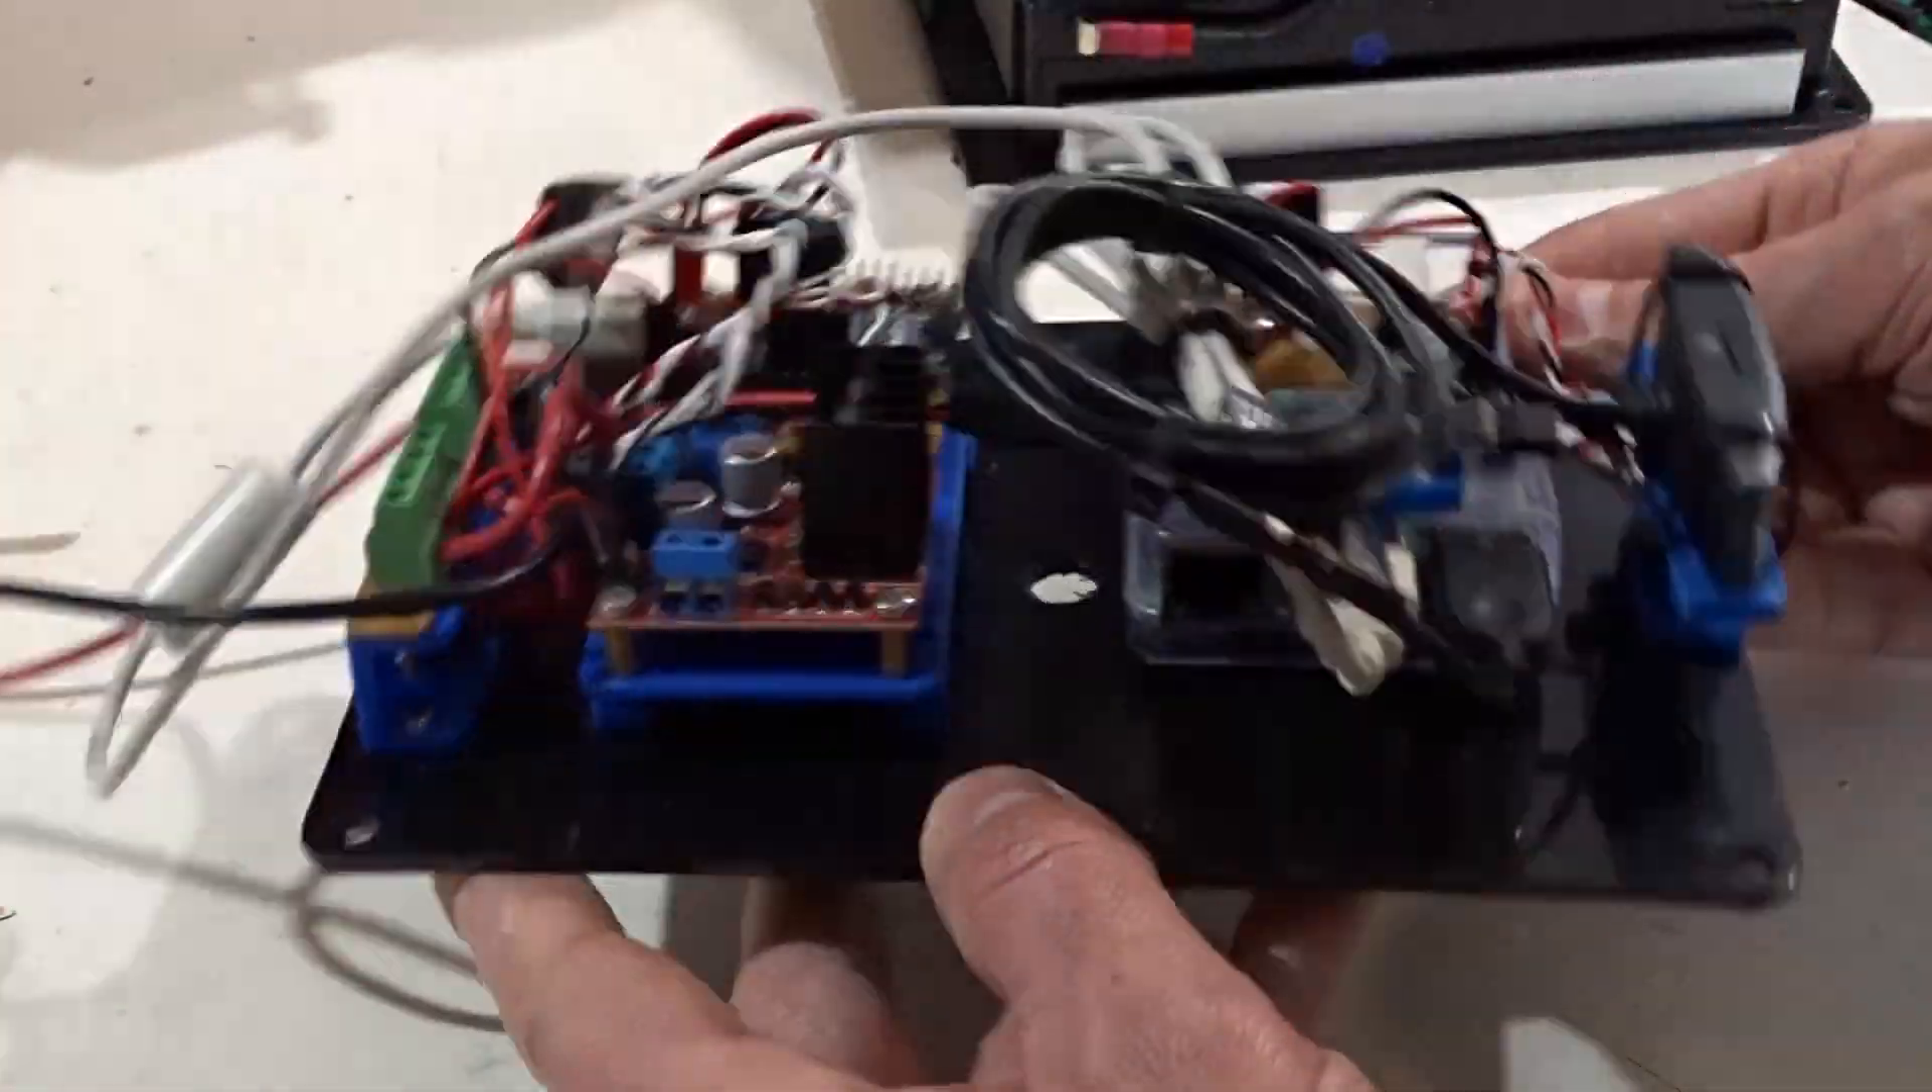So I've mounted all the electronic components onto the top plate of the robot.